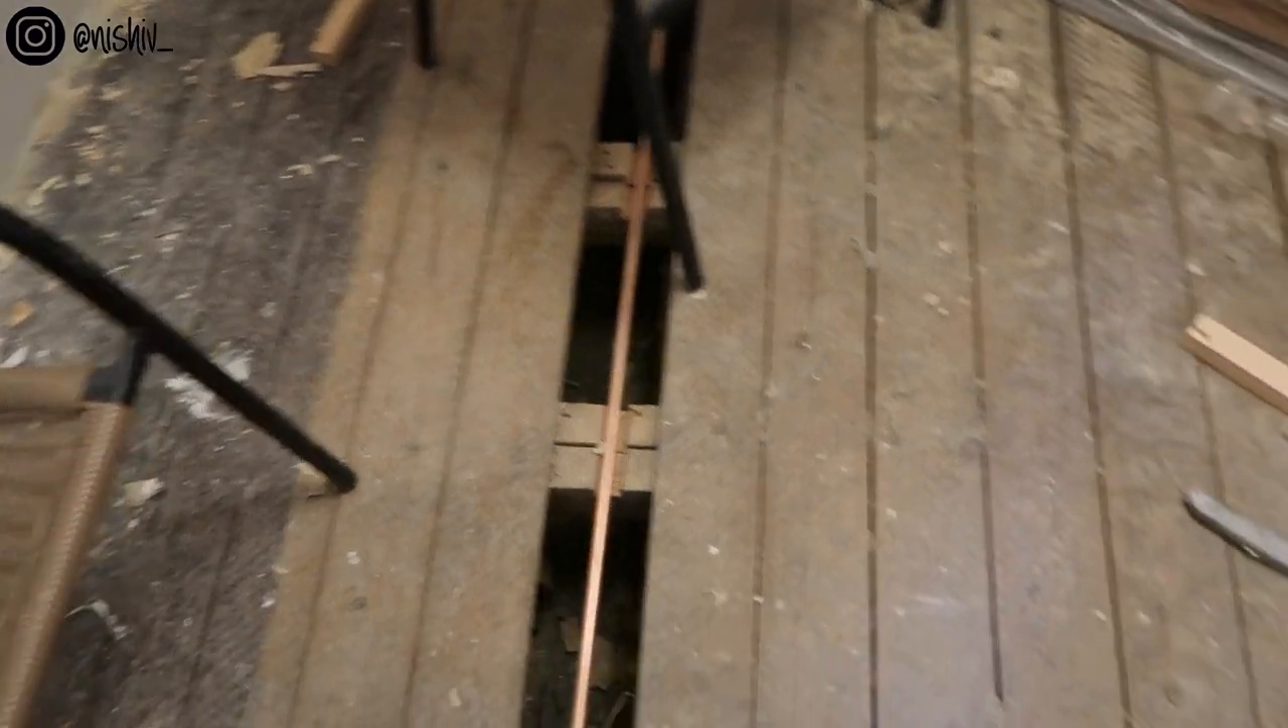I have to be really careful where I step because these floorboards, some of them are still missing and there's actually quite a lot of tools on the floor as well.